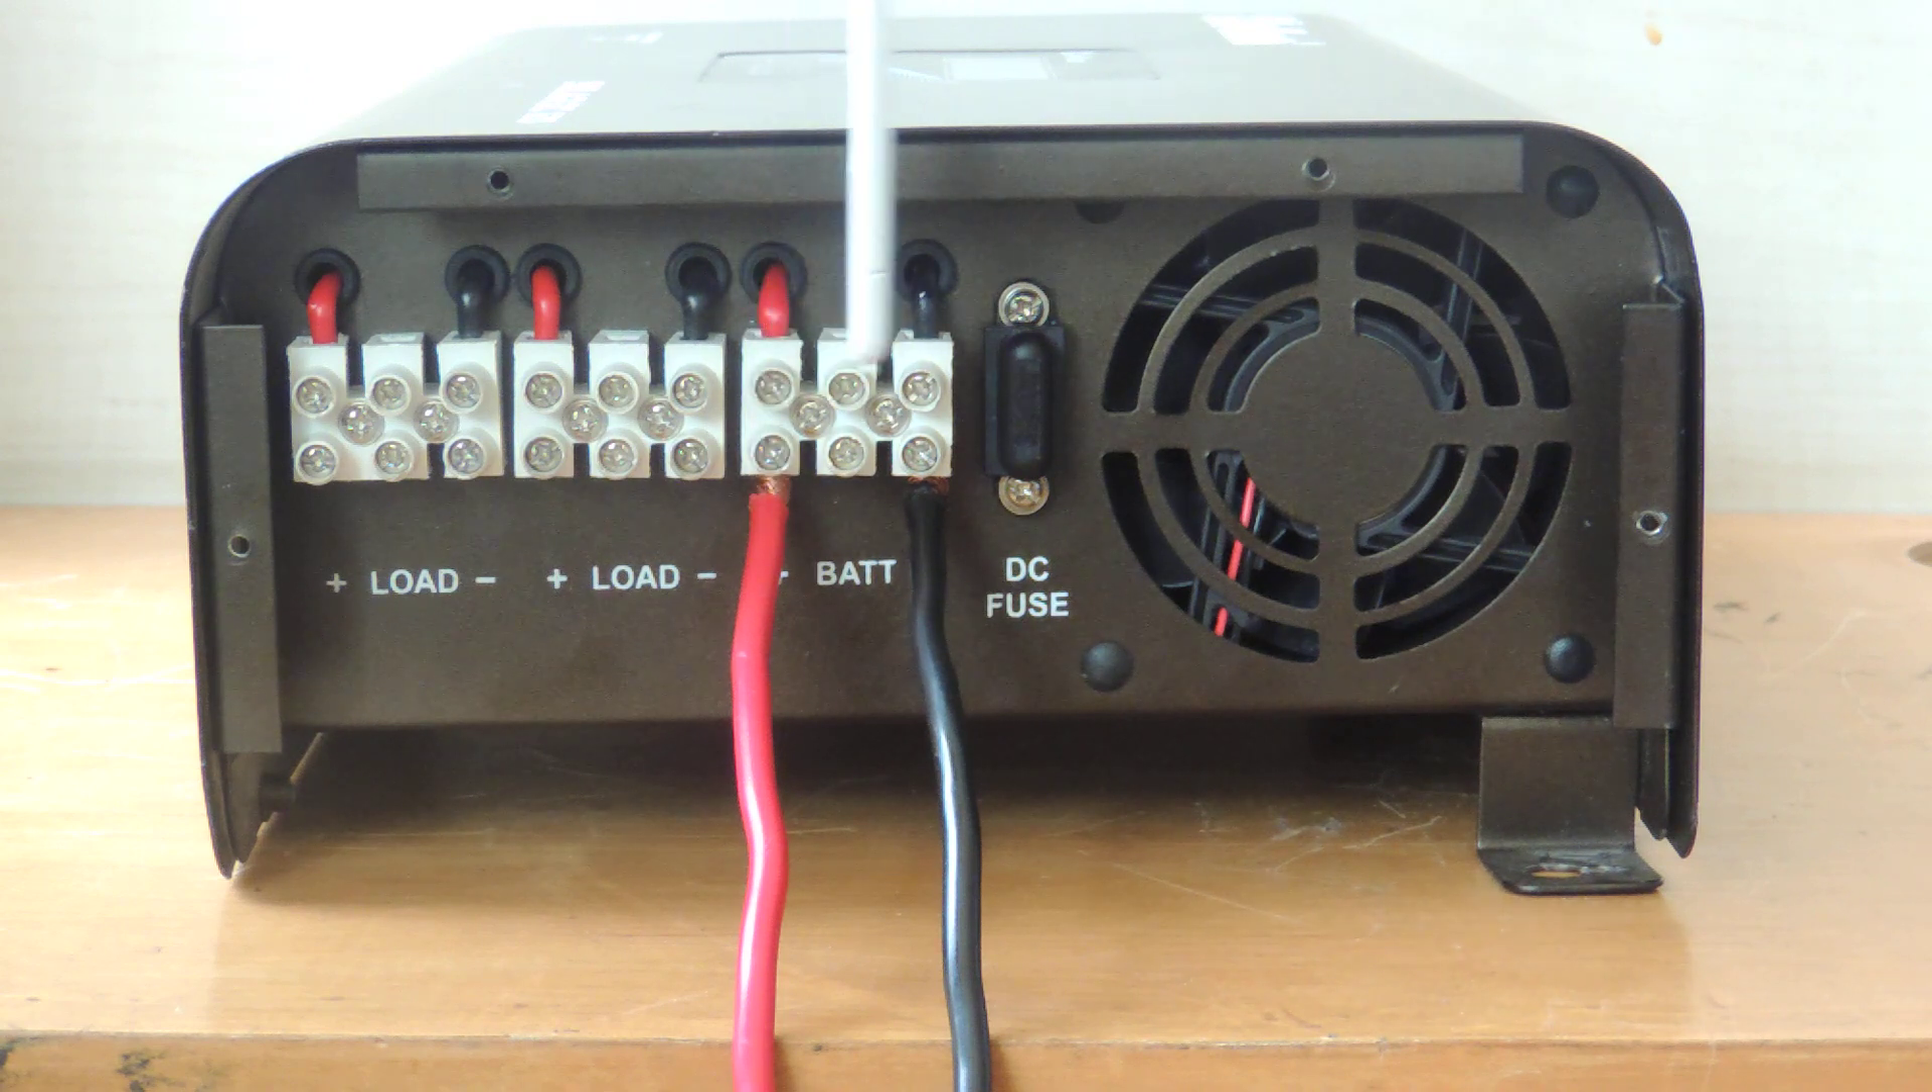यहाँ पर आप देख सकते हैं हमने battery wires को battery terminal block पे connect कर दिया है।